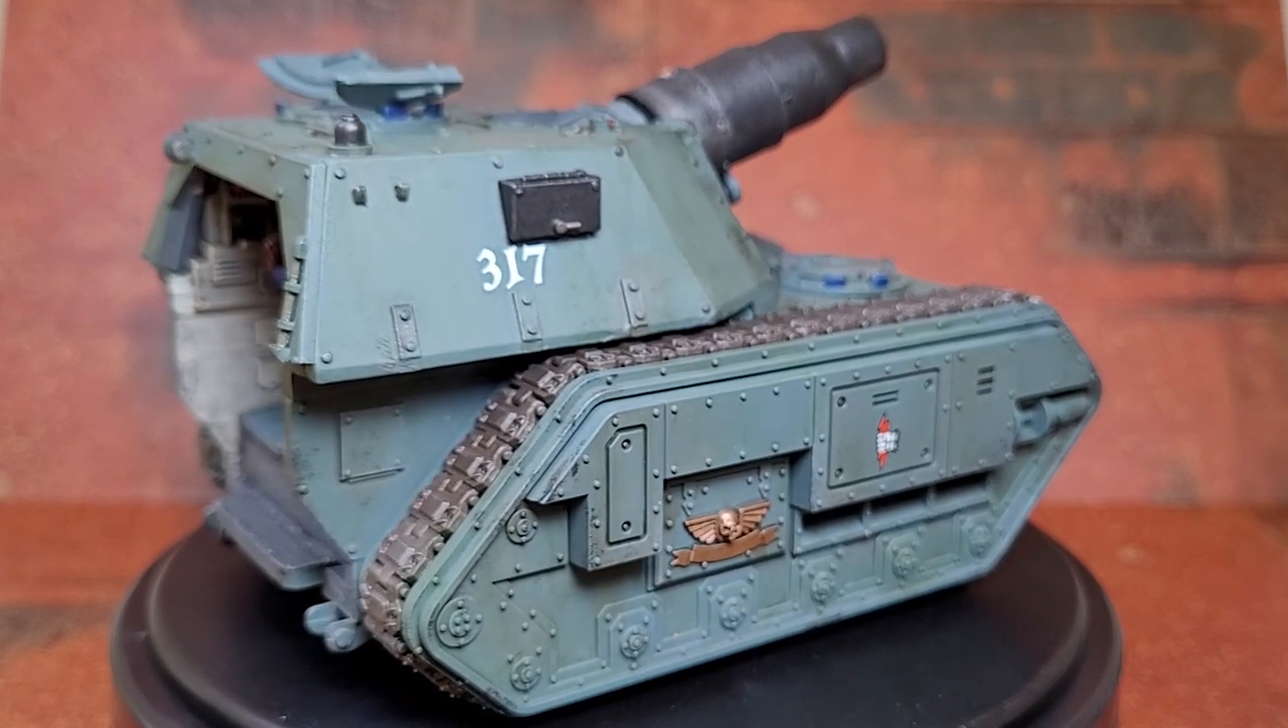I did manage to get the roof on okay.